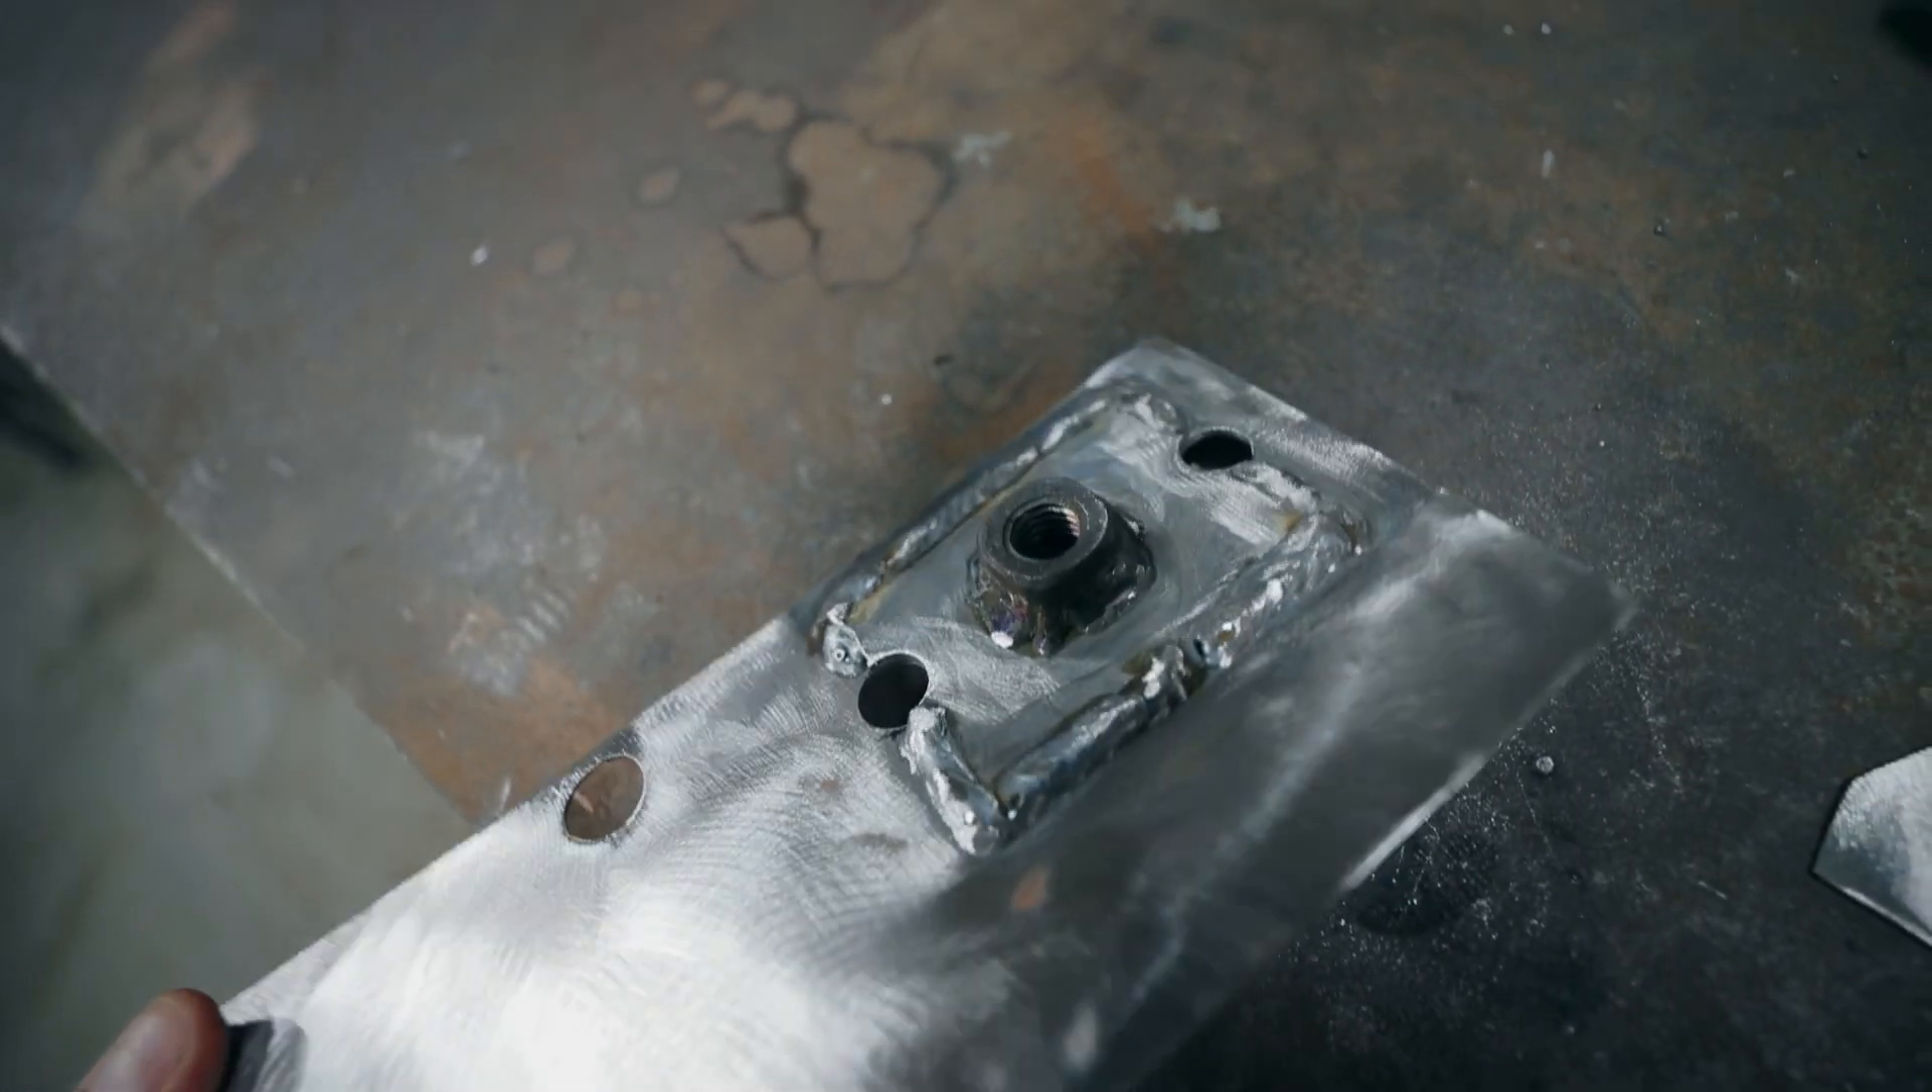We have our frame rail patch complete and I've reattached that nut that was on the back.